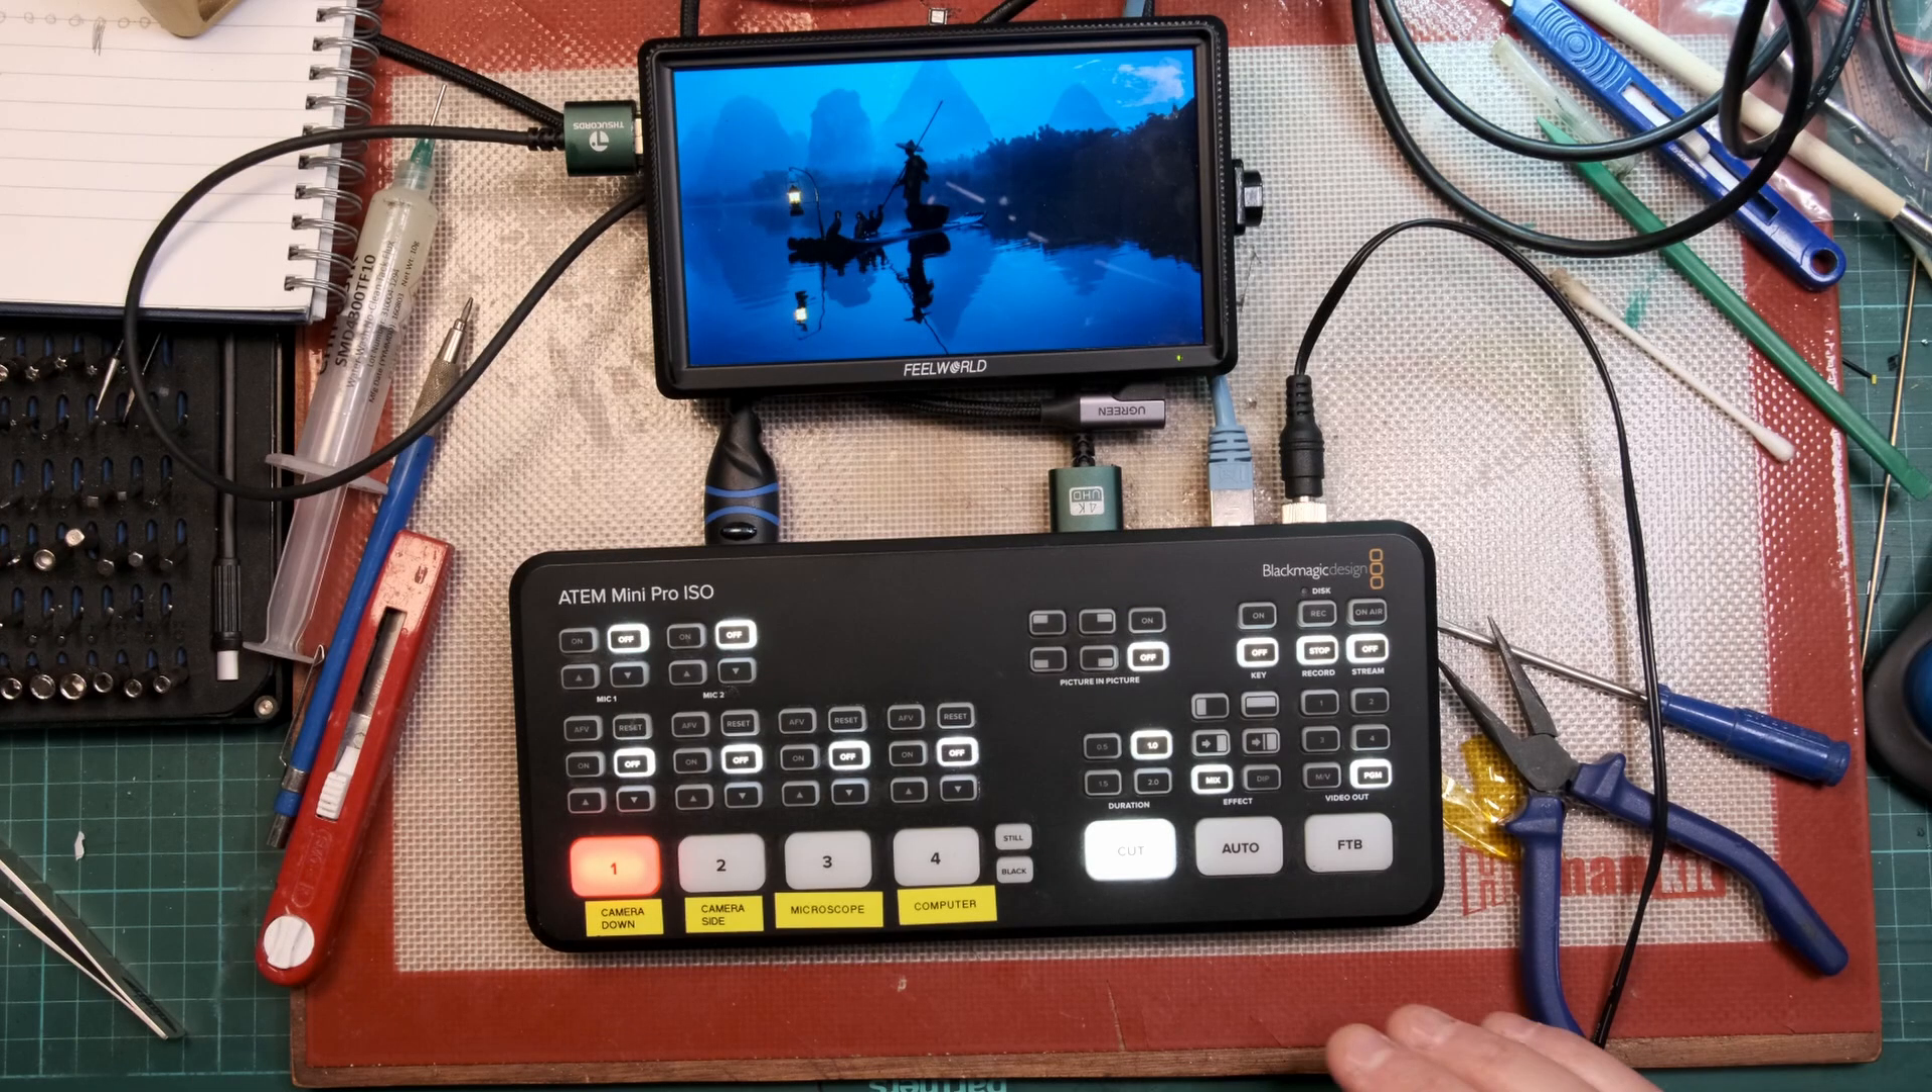It's all back together. I've connected up the little monitor, HDMI to HDMI.